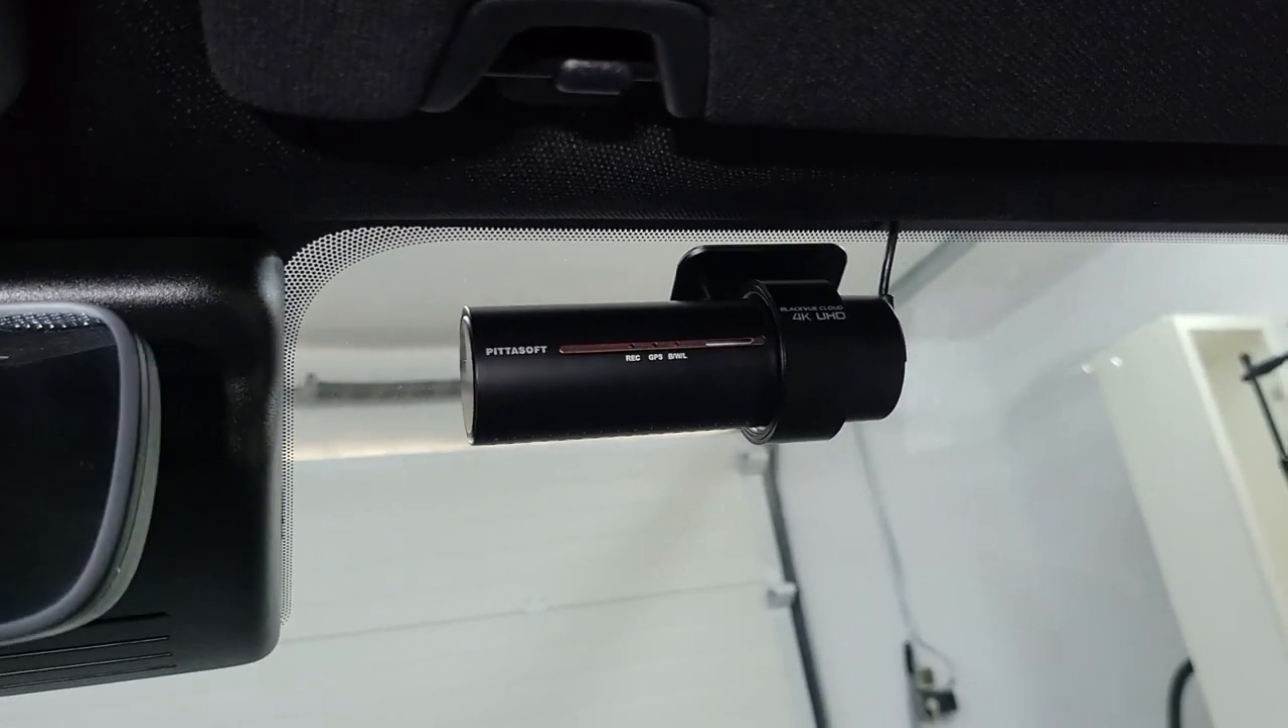I've got the front camera in I've cleaned it with alcohol and stuck the front camera up started to feed the cable through.